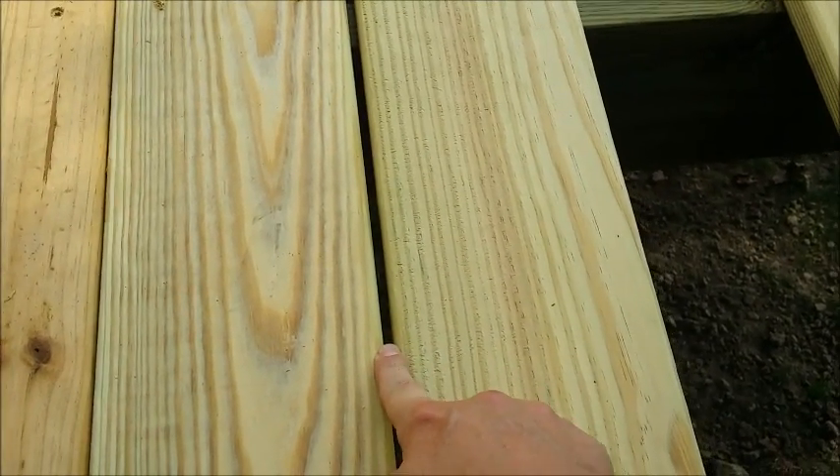If you look right here at this board you'll see that there's a pretty good little gap compared to what you see right here.